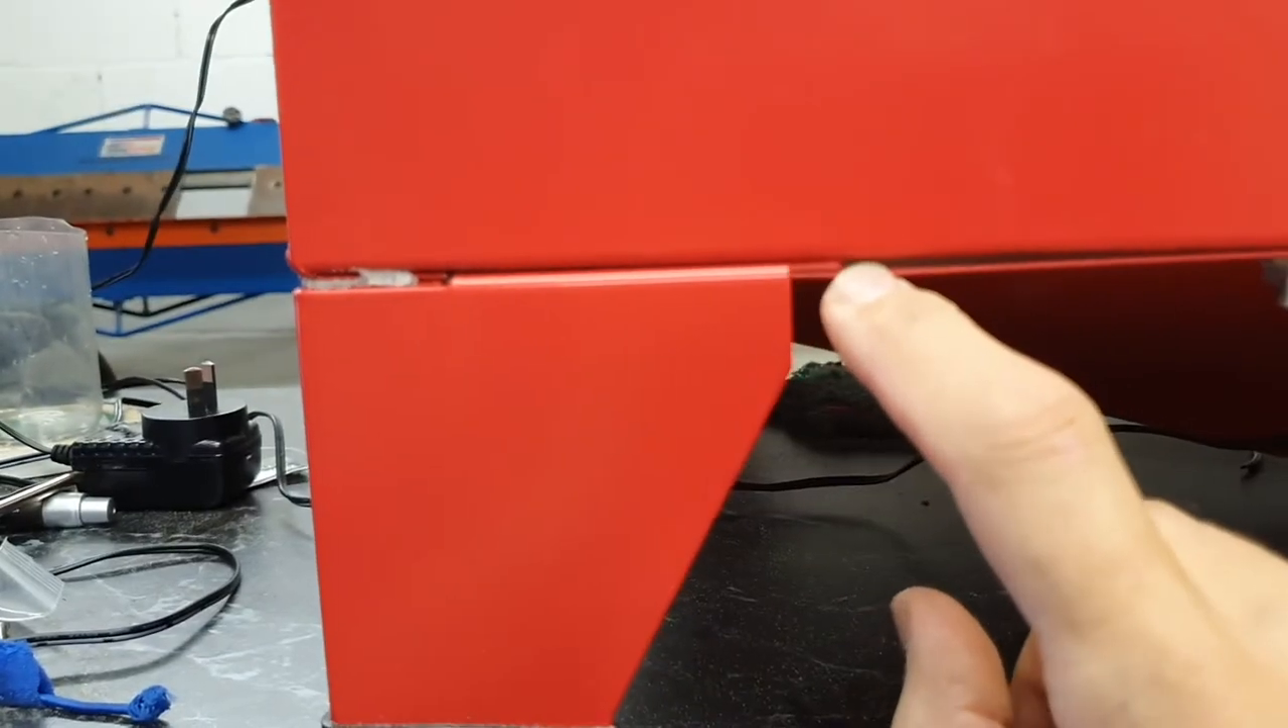Straight out of the factory you can see they've assembled it with the reservoir here underneath the legs so what happens is you get this gap in here.